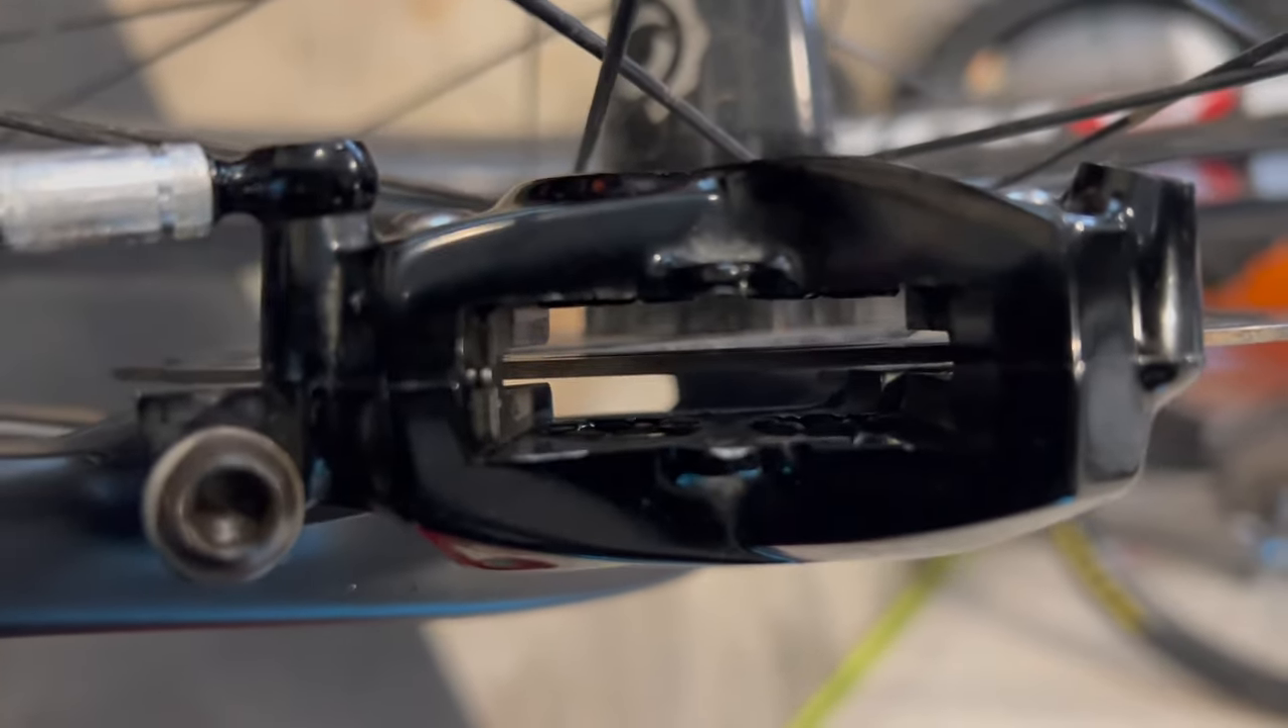So you can see now the disc sits perfectly in the middle of the caliper, this one's not bent, which is nice.